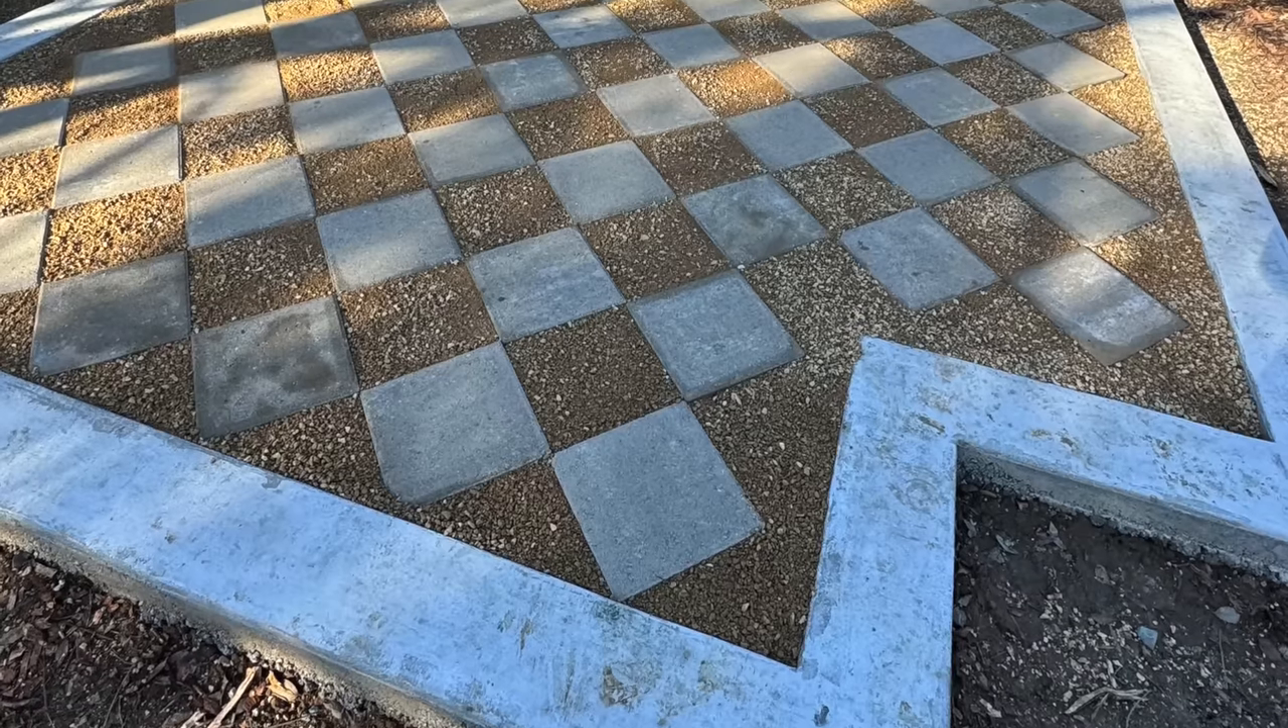So, I've got the foundation poured, the flooring in, next step is actually installing the greenhouse.